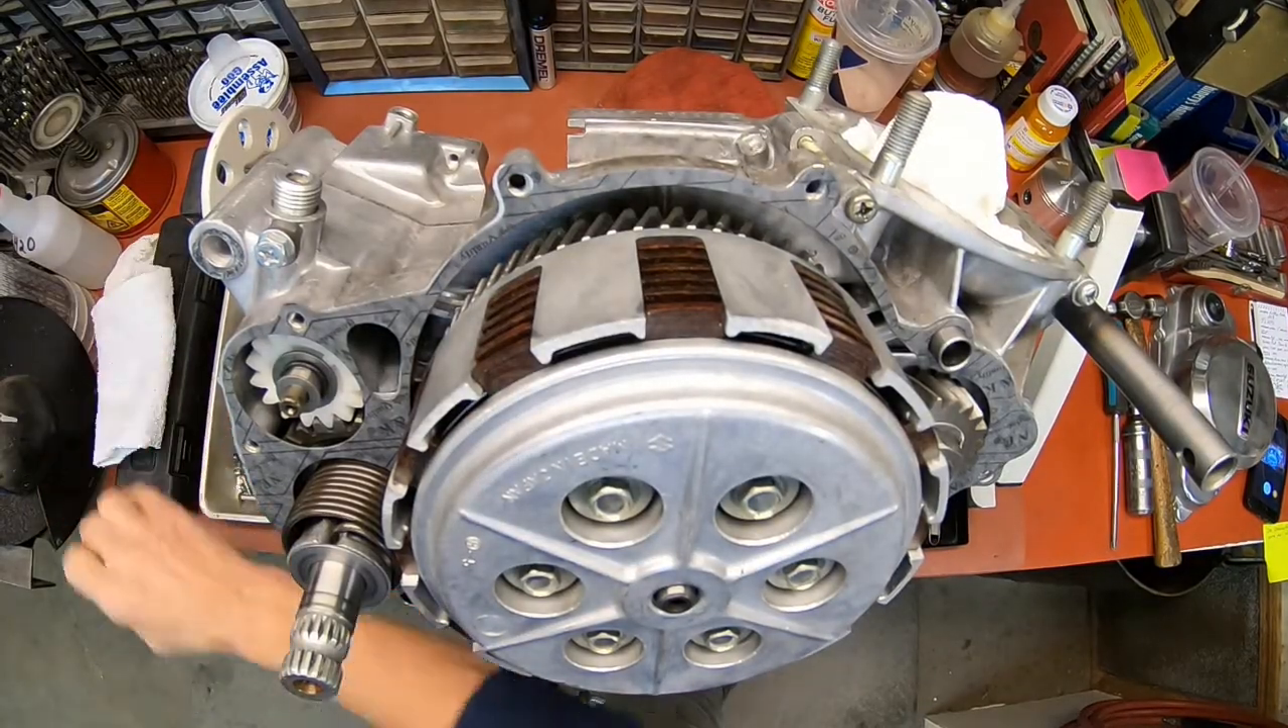I've got the gasket on here. Everything's ready to go.